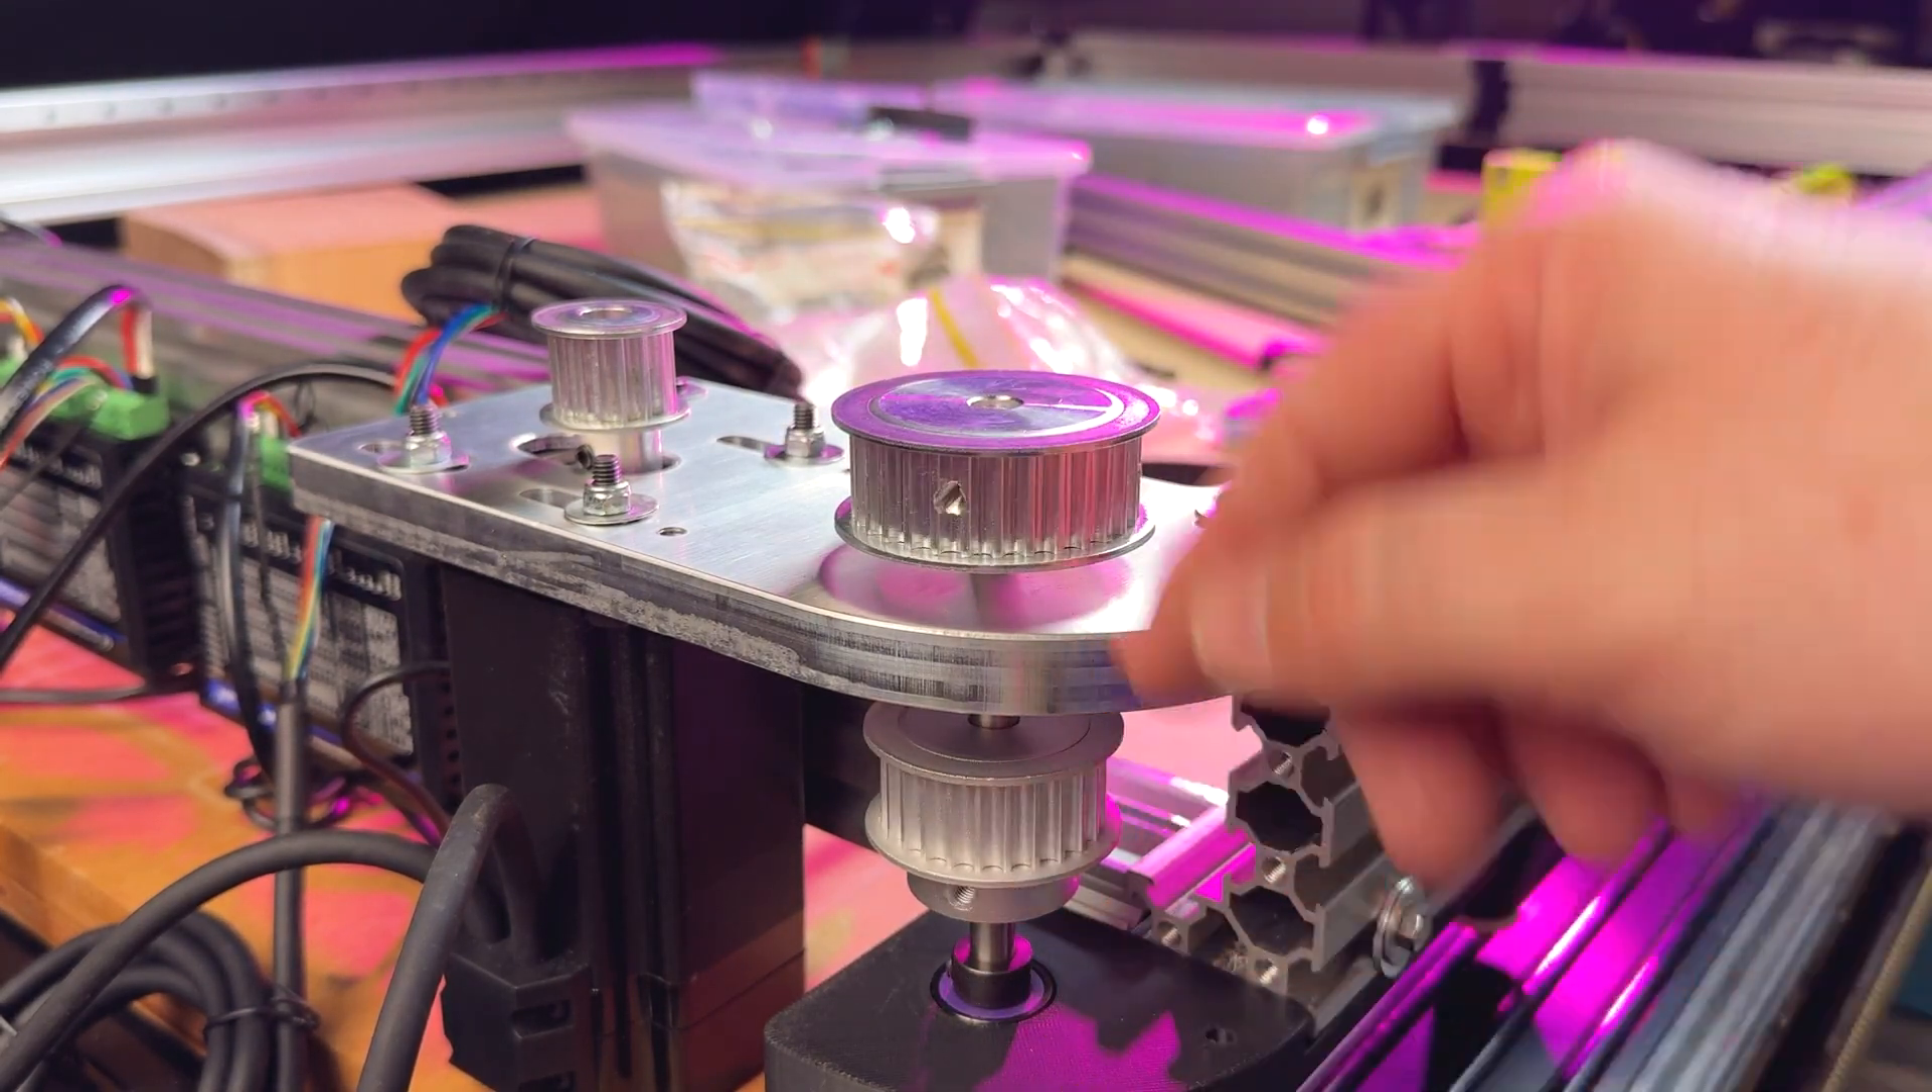Okay now I've got that installed I've got the larger pulley on top as well as the slightly smaller pulley underneath.